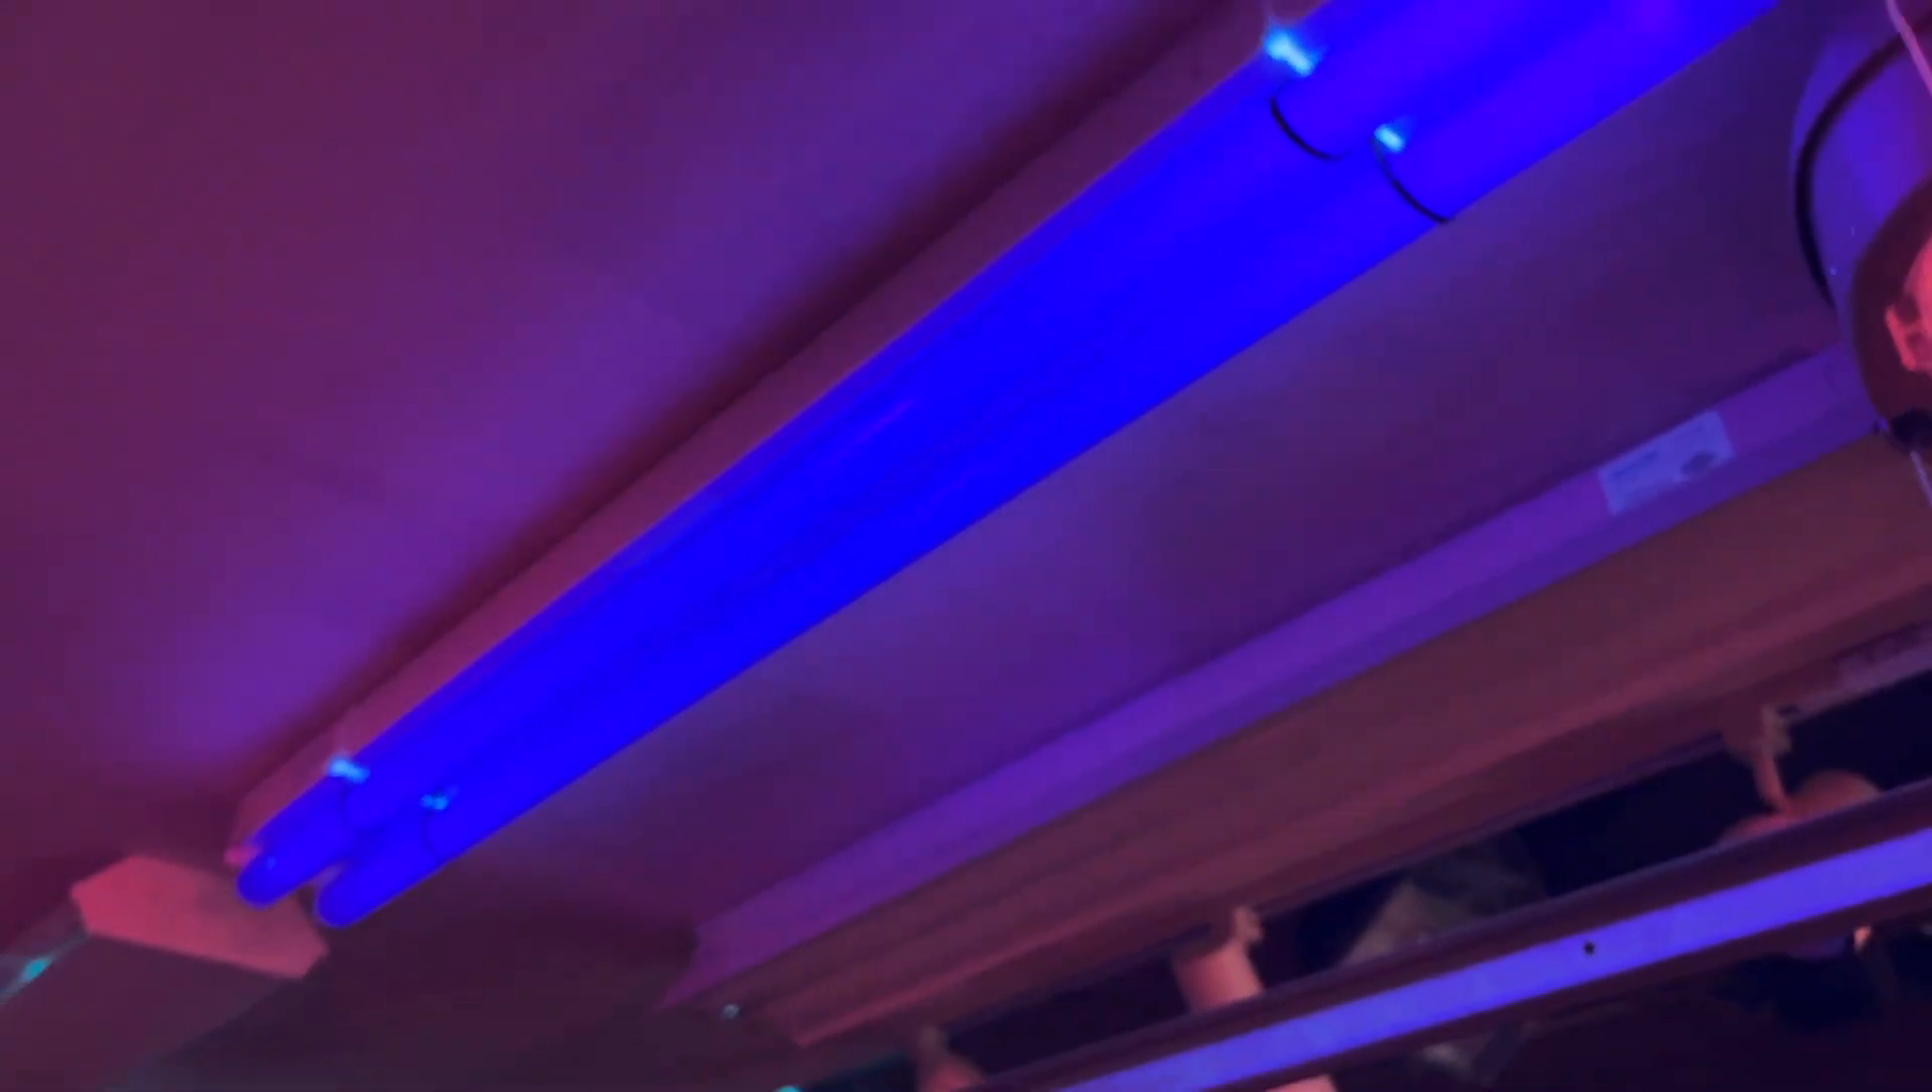Well, there's enough space here for this fixture. So I put it back up with black light tubes in it.